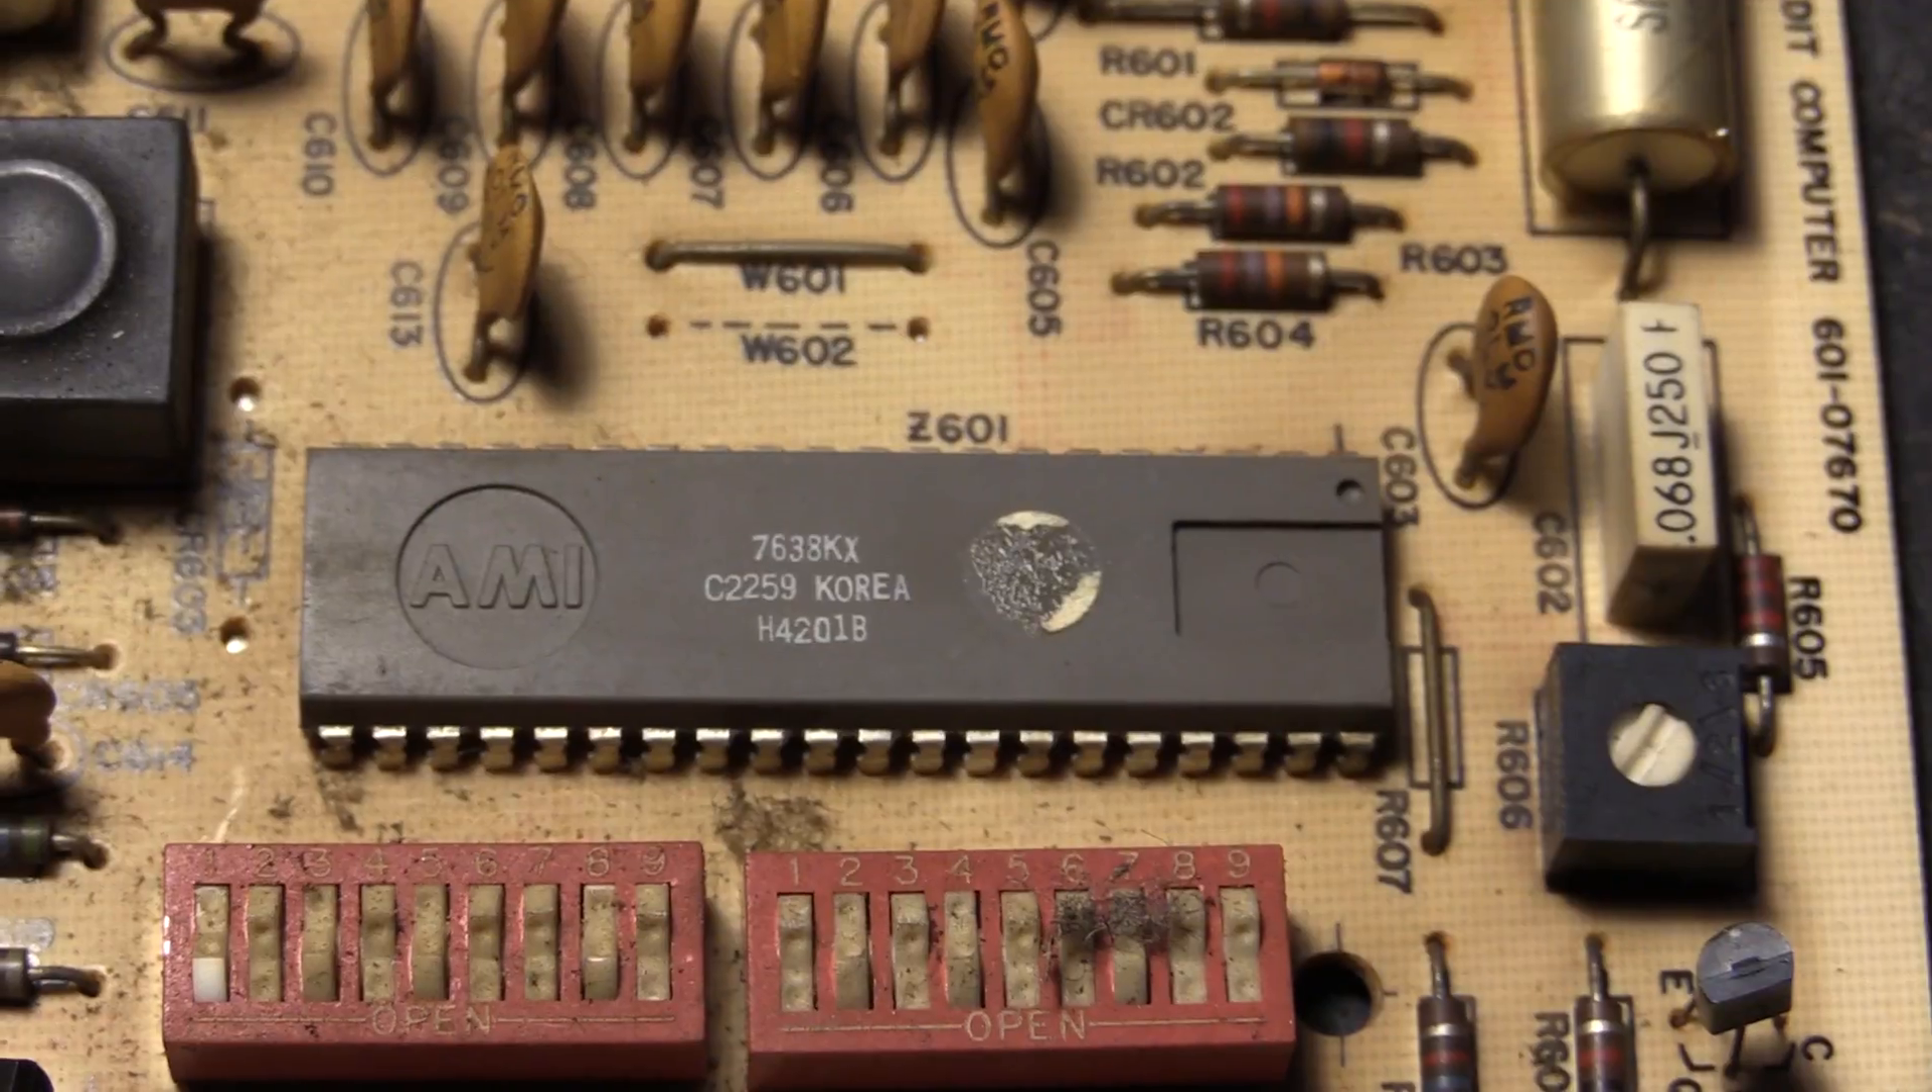I even ripped off that little sticker. You can still see the residue.